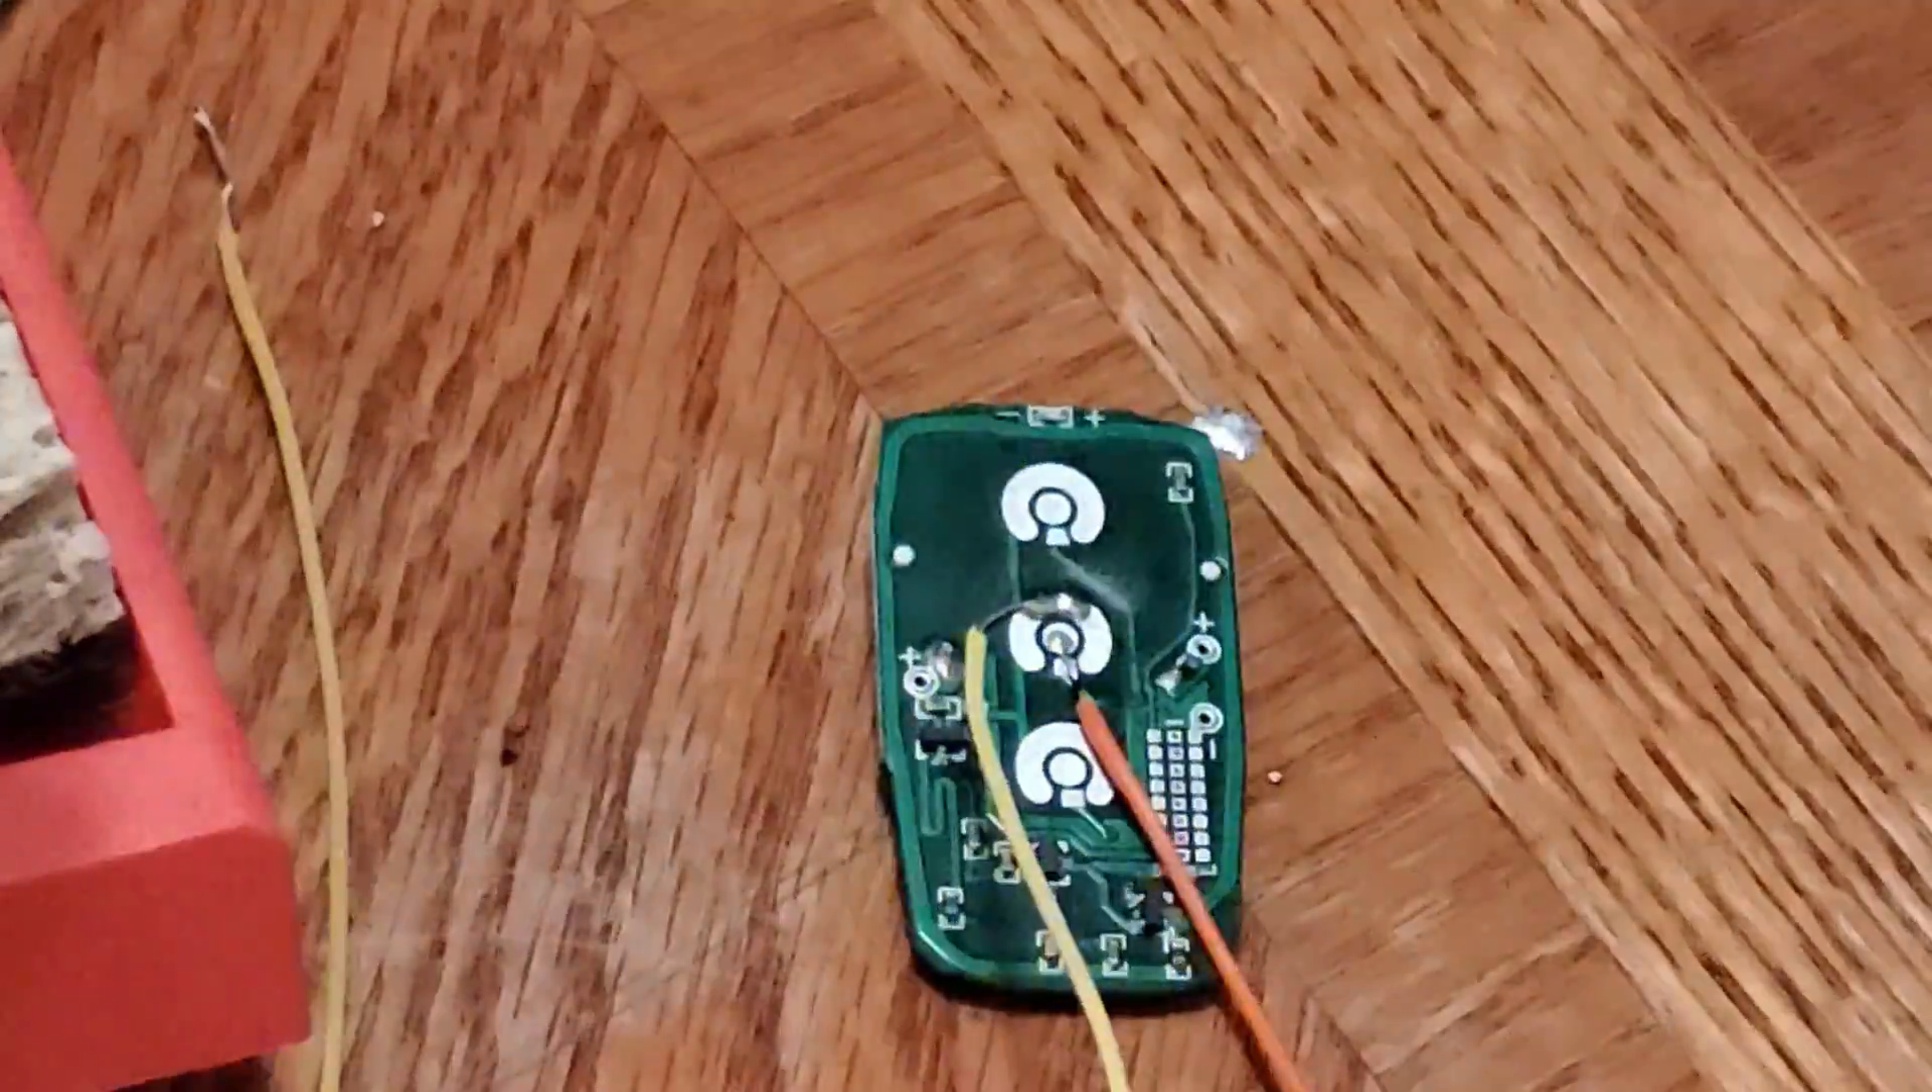The next step I soldered two jumper wires to the contacts of the transmitter PCB.